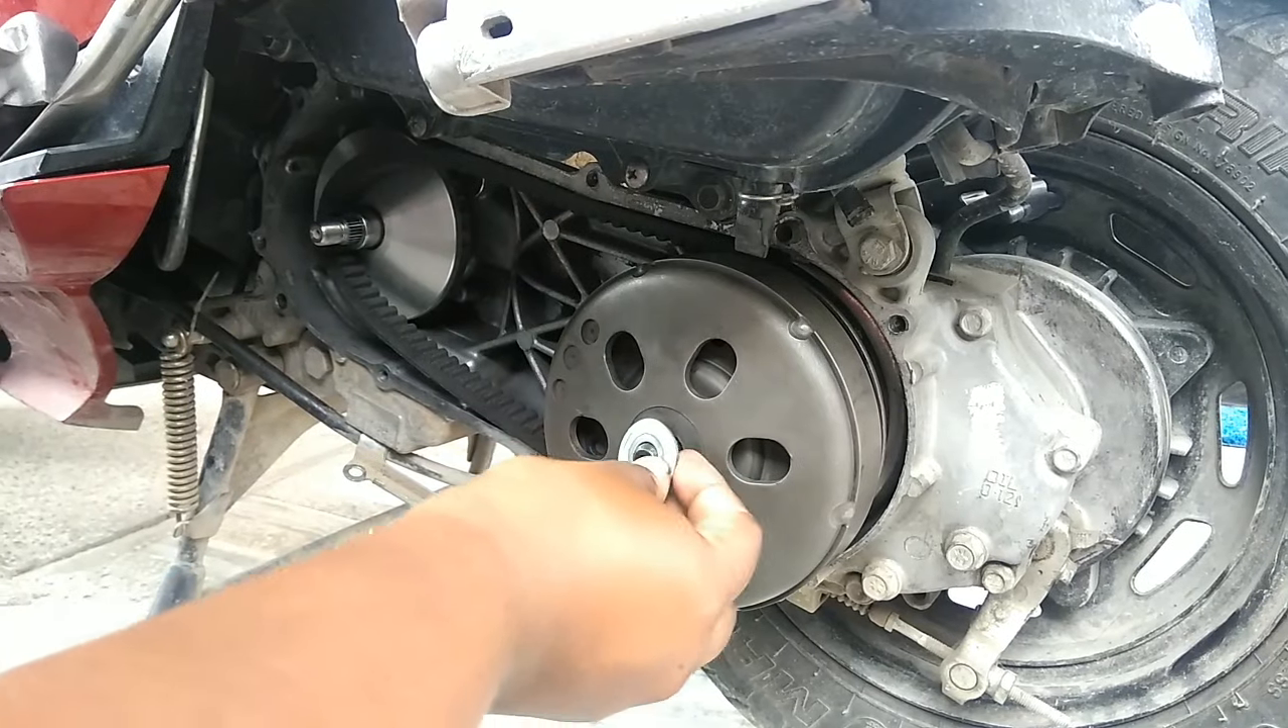तो clutch bell भी हमारा लग चुका है।